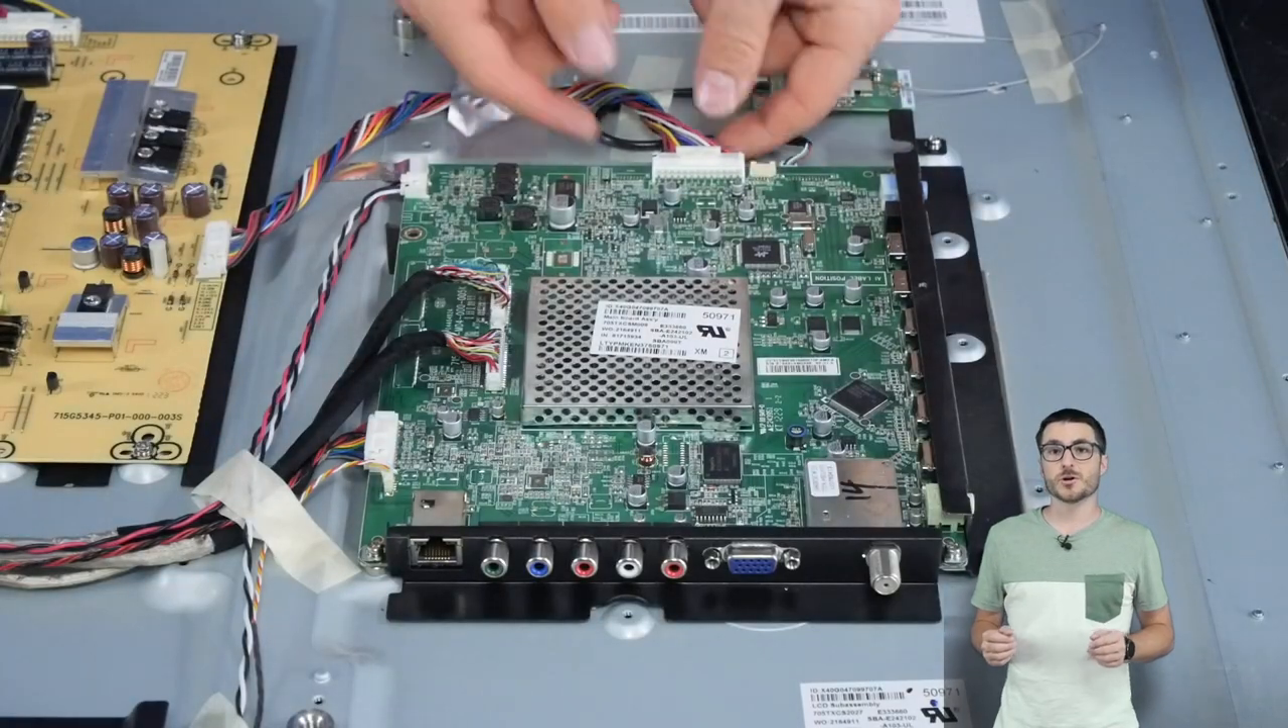Now that we've removed our back cover we'll want to focus on our main board.